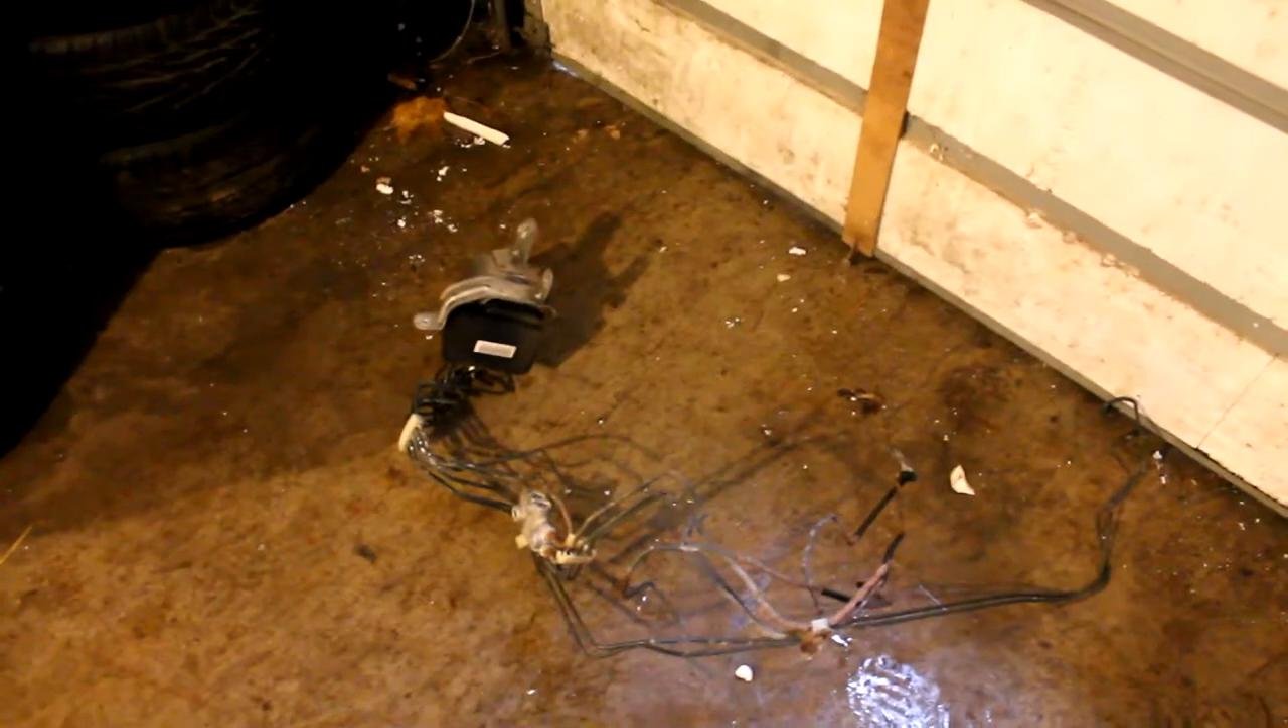There is the ABS and brake lines removed from the inside.